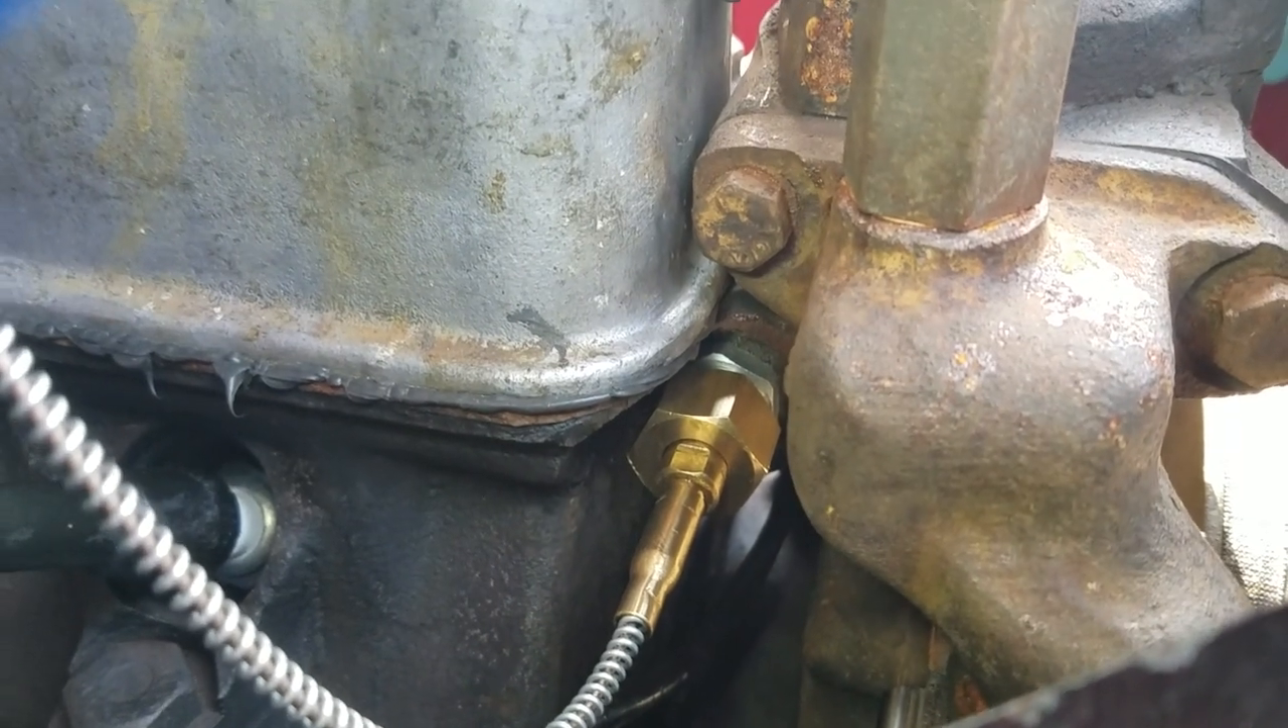So here you can see I've put the water temperature sensor into the engine block and that takes a 5 eighths UNF adapter attached to the brass bolt.